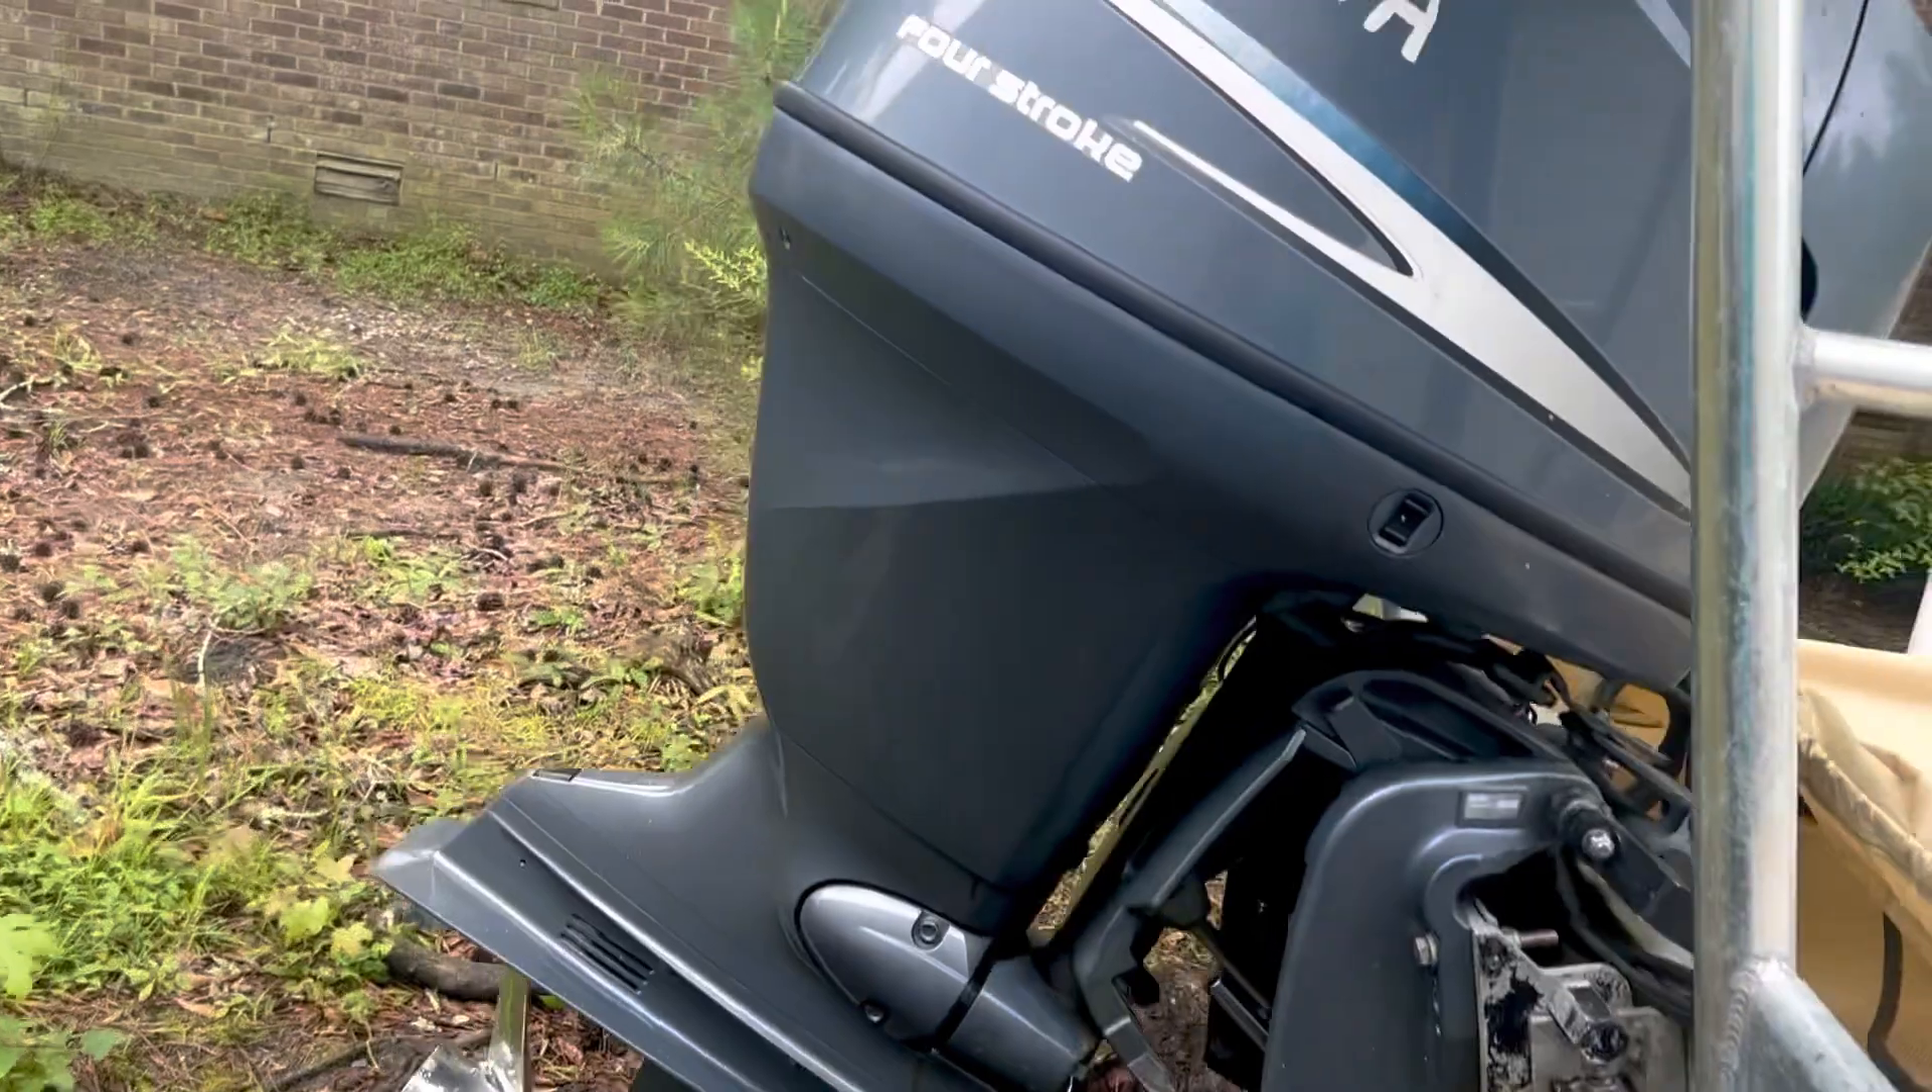Alright everyone we got the cover back on her we're all done.